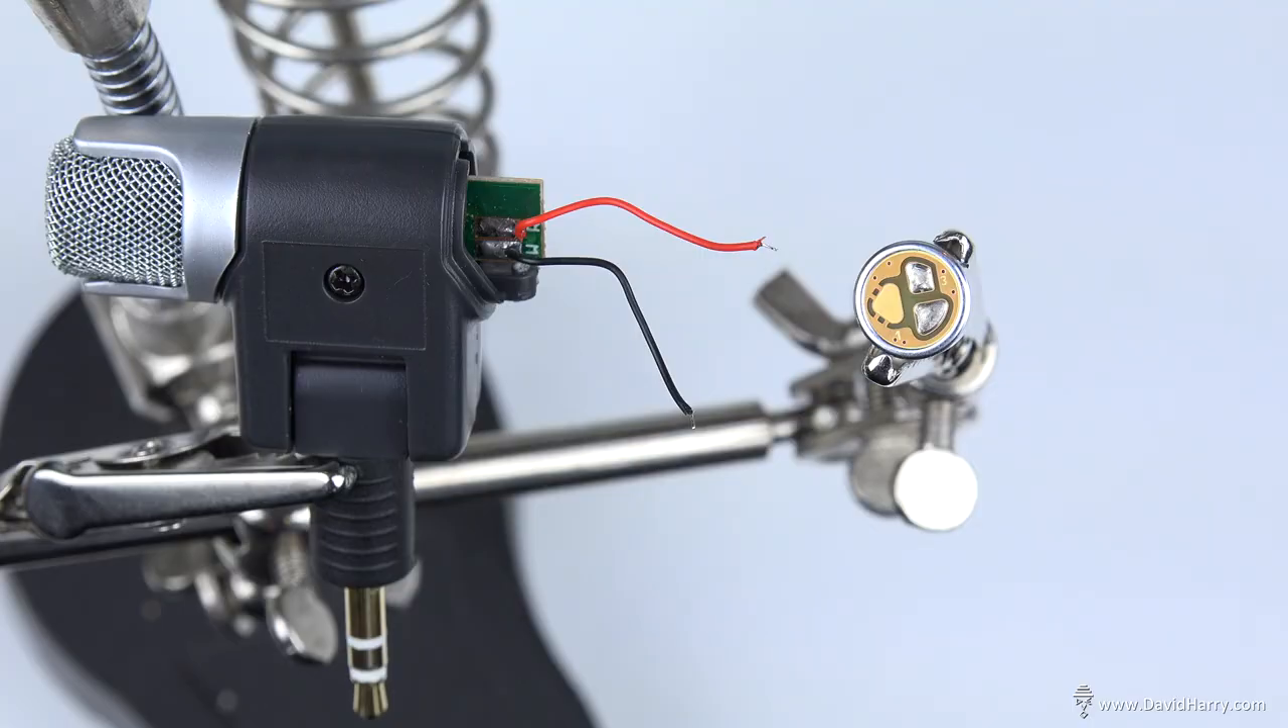And now what we've done, we've exposed some cable and the capsule.